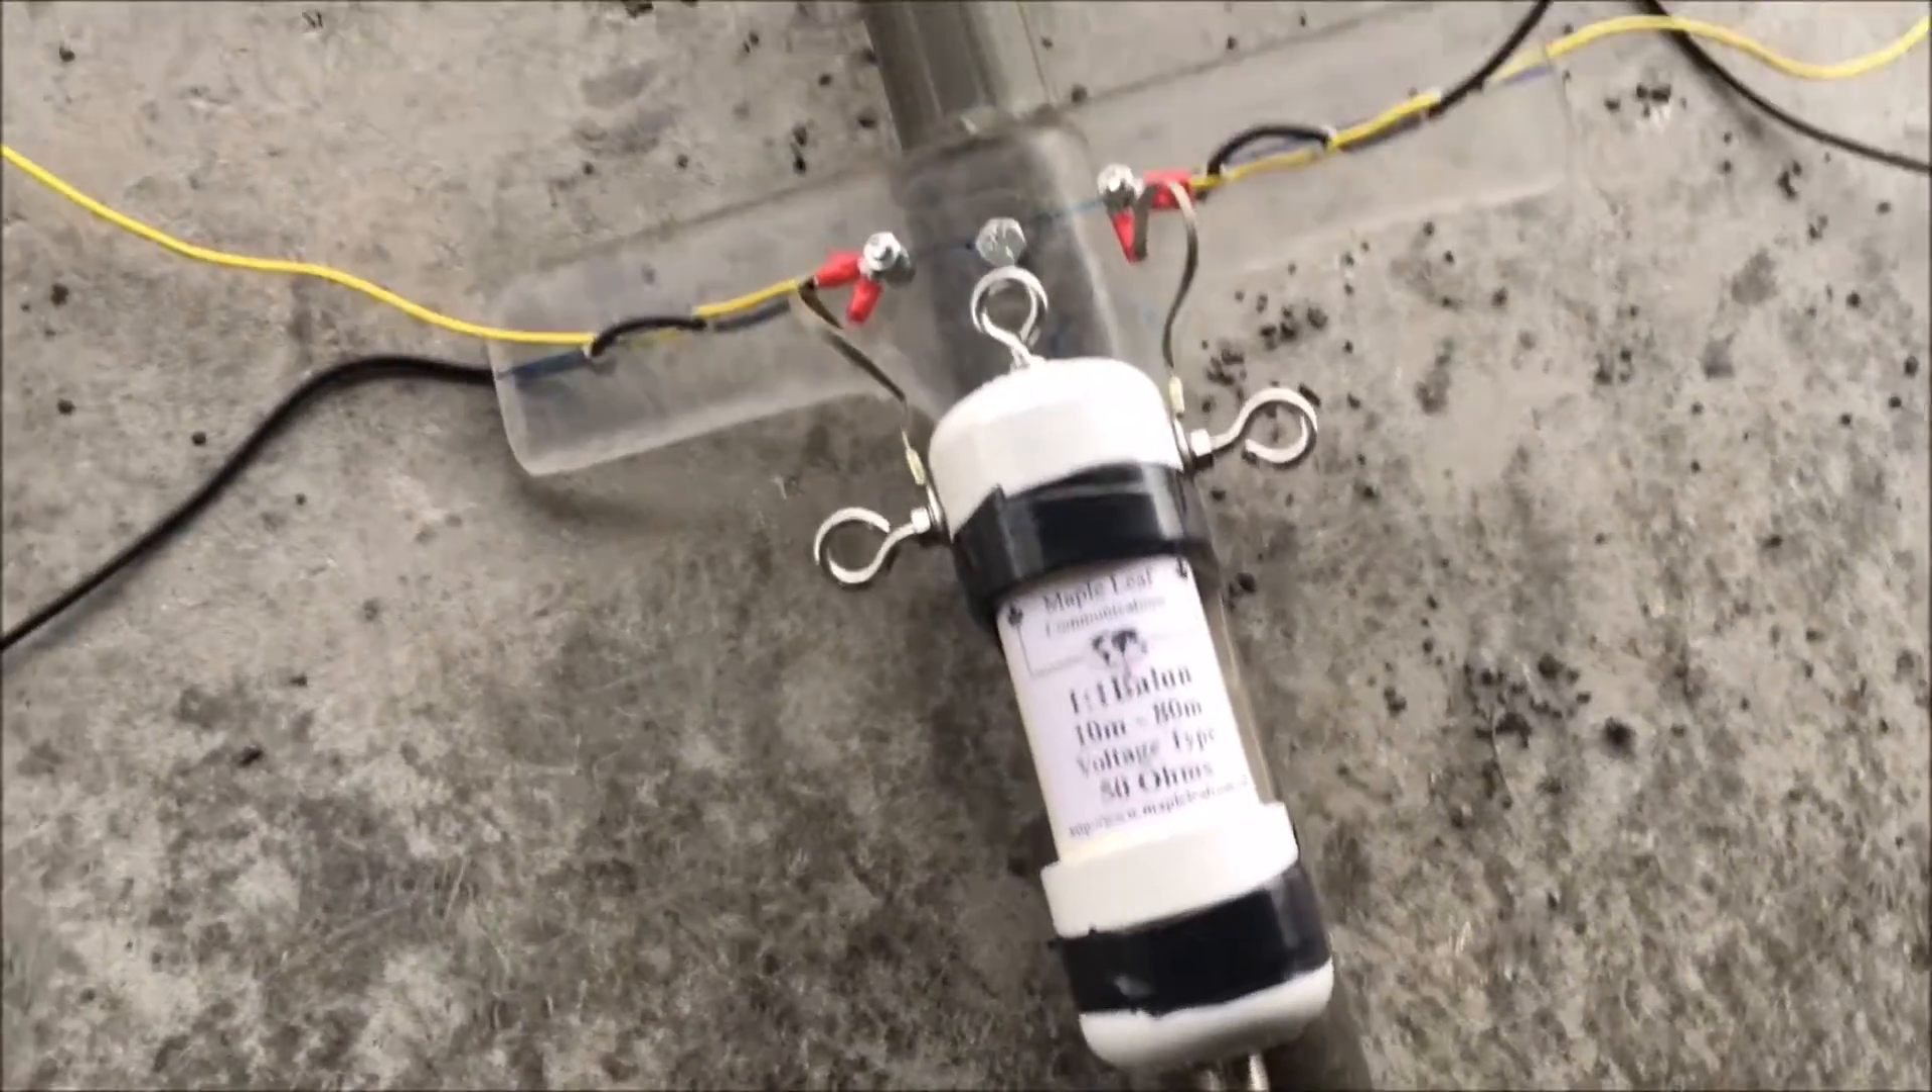I couldn't find any tie wrap so I use electric tape for now but it's all set to go.